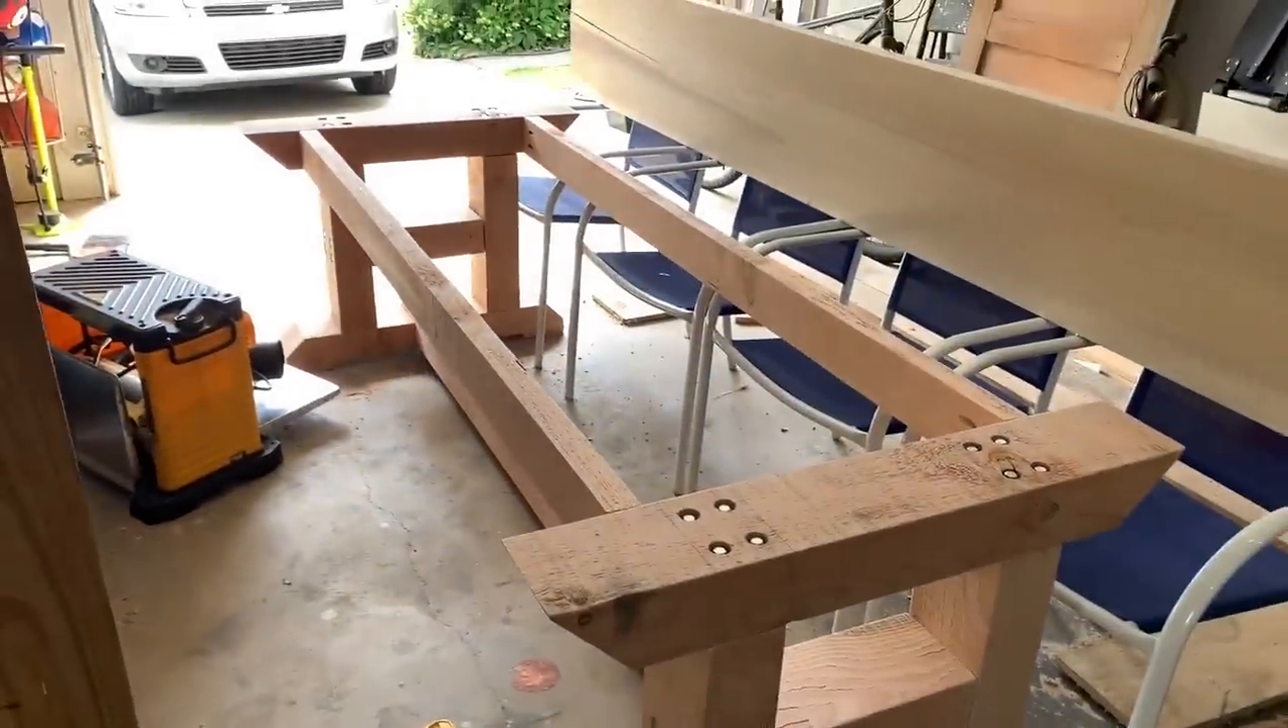Here we have the trestles and the stringers all connected.